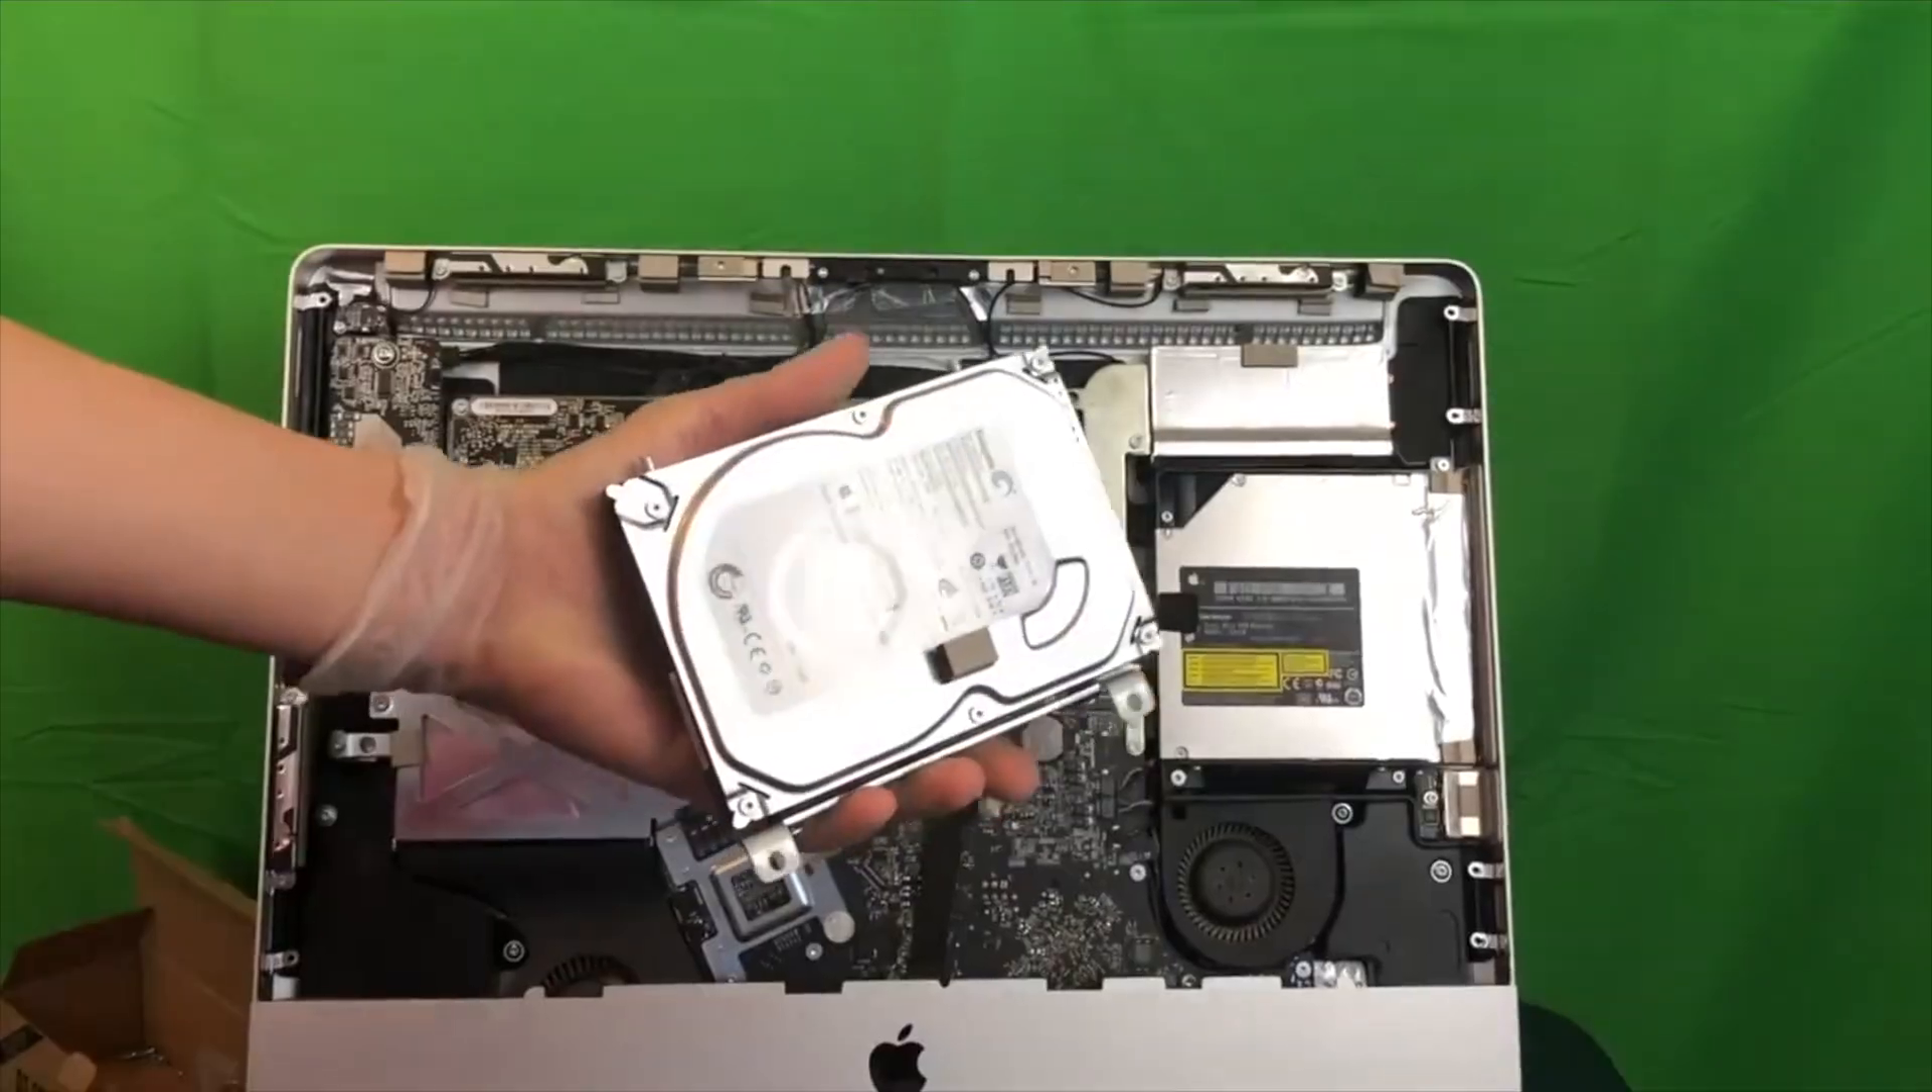You have now removed the hard drive.